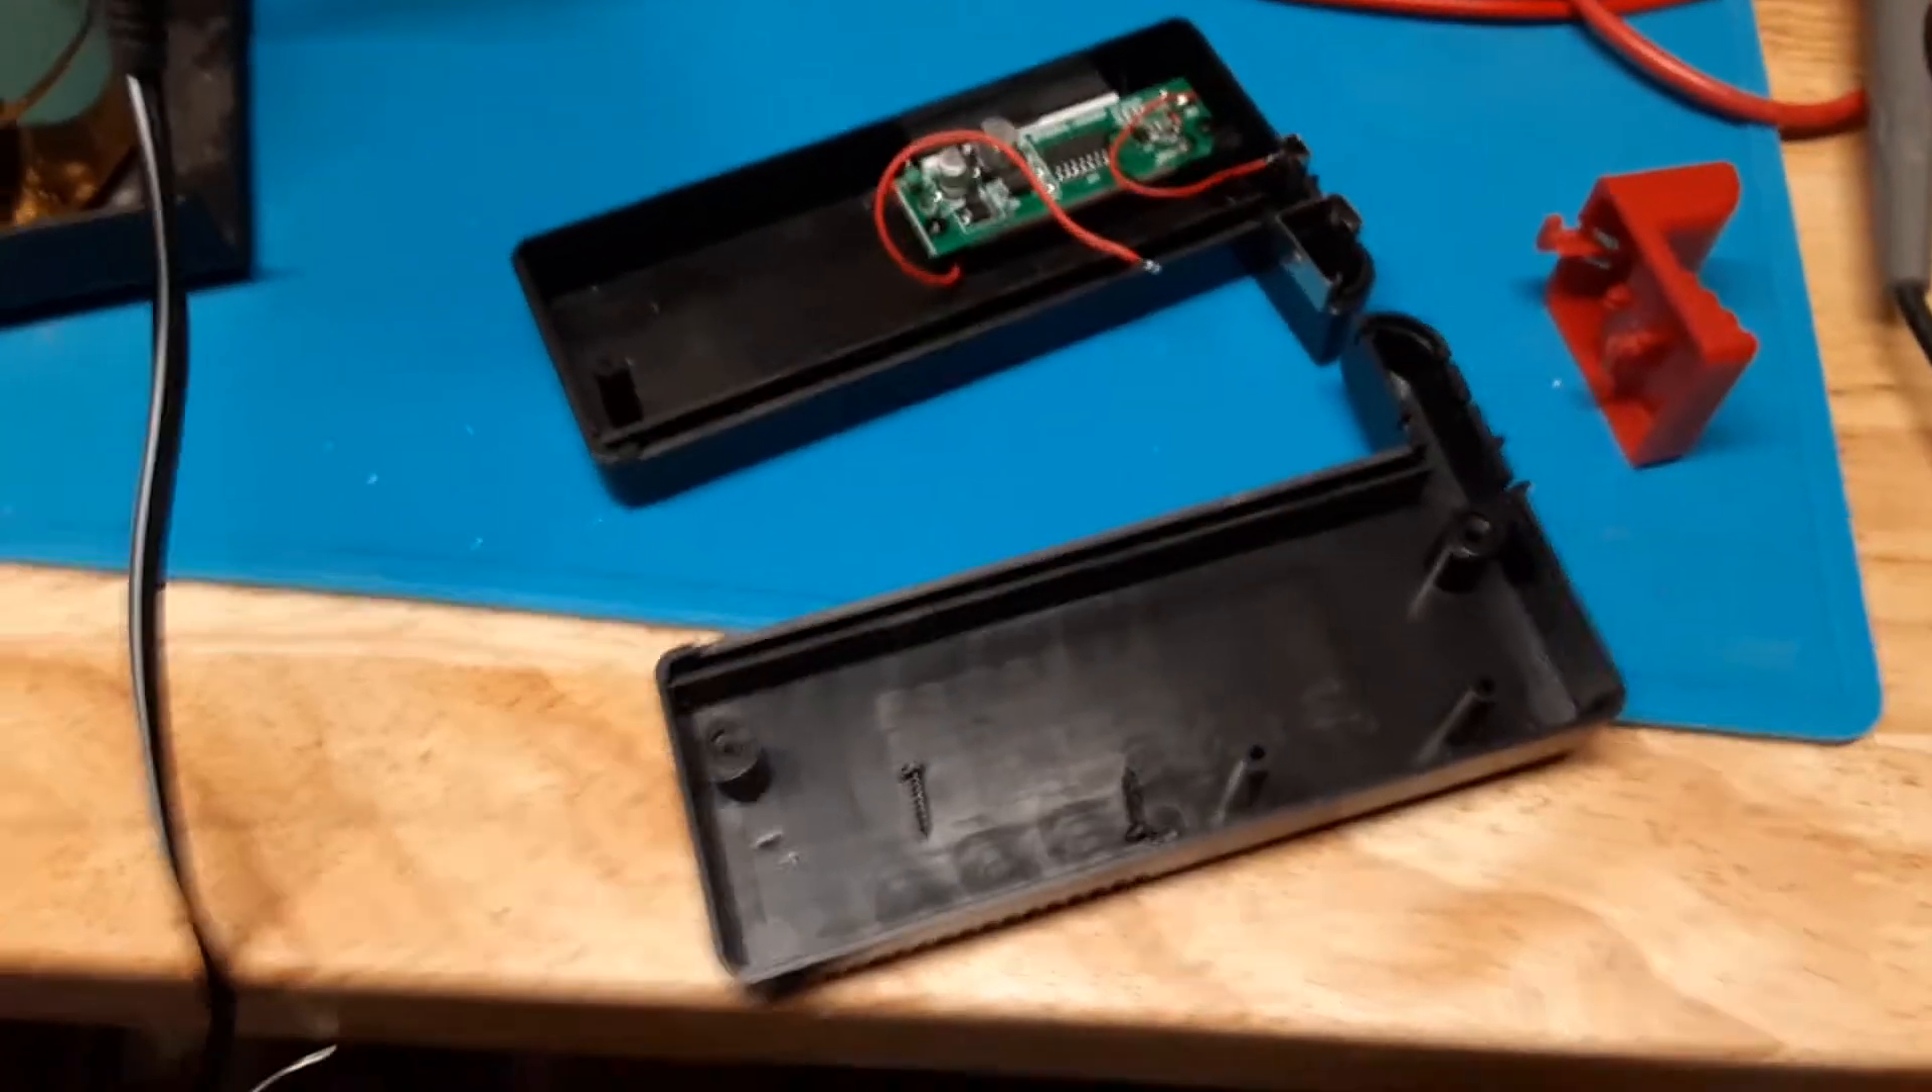Okay this is what the meter looks like after I took it apart.